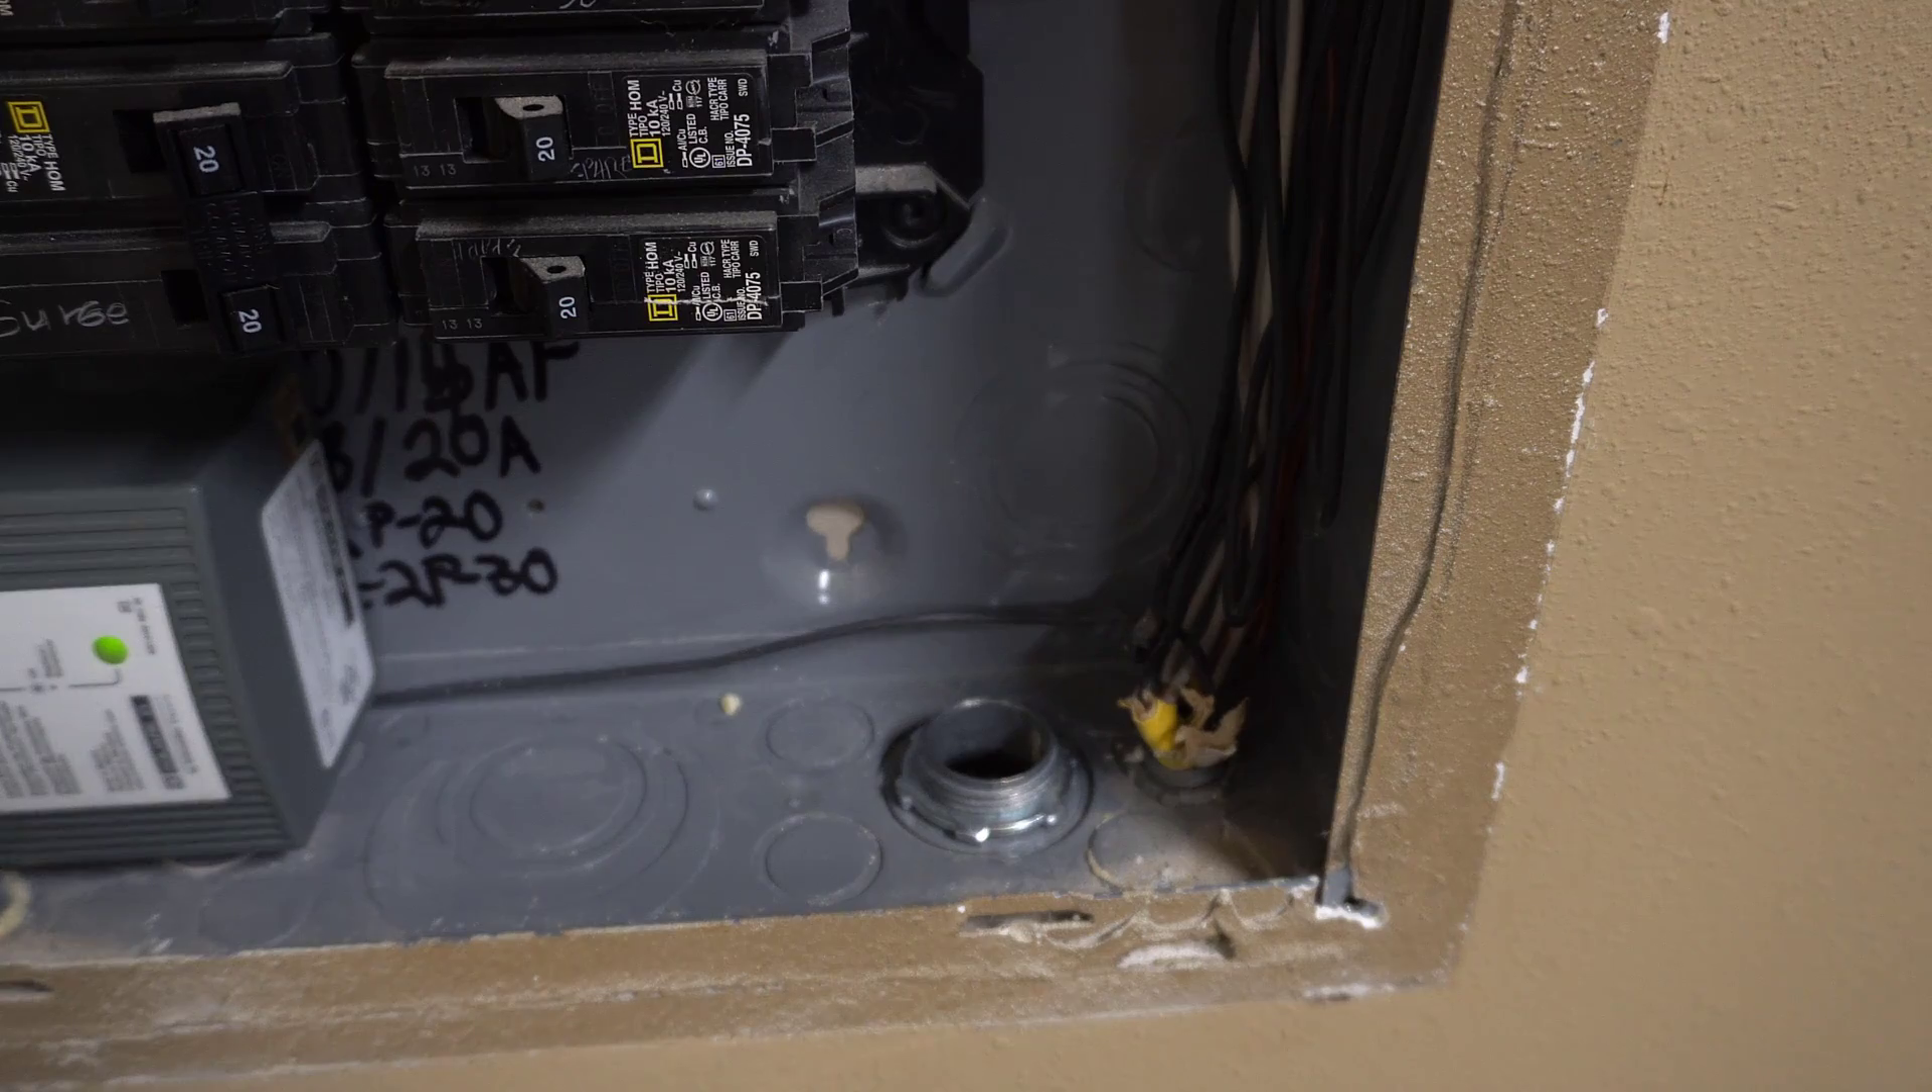So let's look up close here. So I got the chase nipple installed.